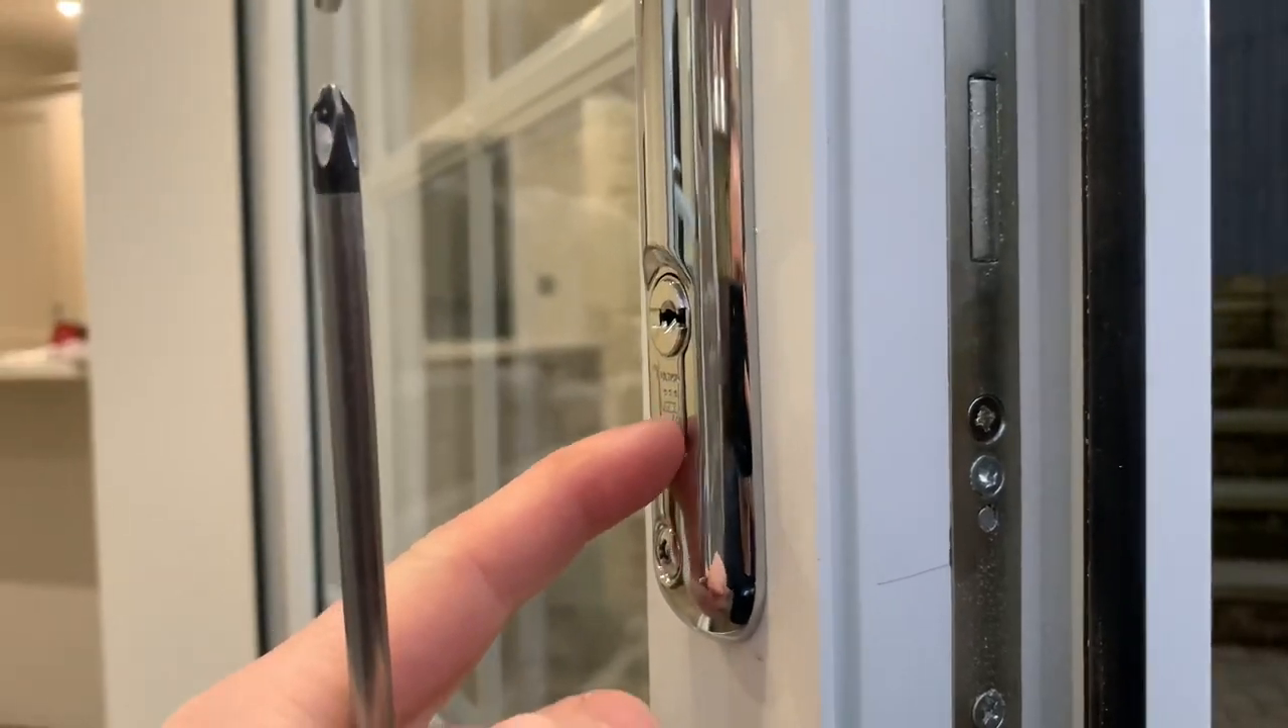And that and that is your new lock cylinder in.